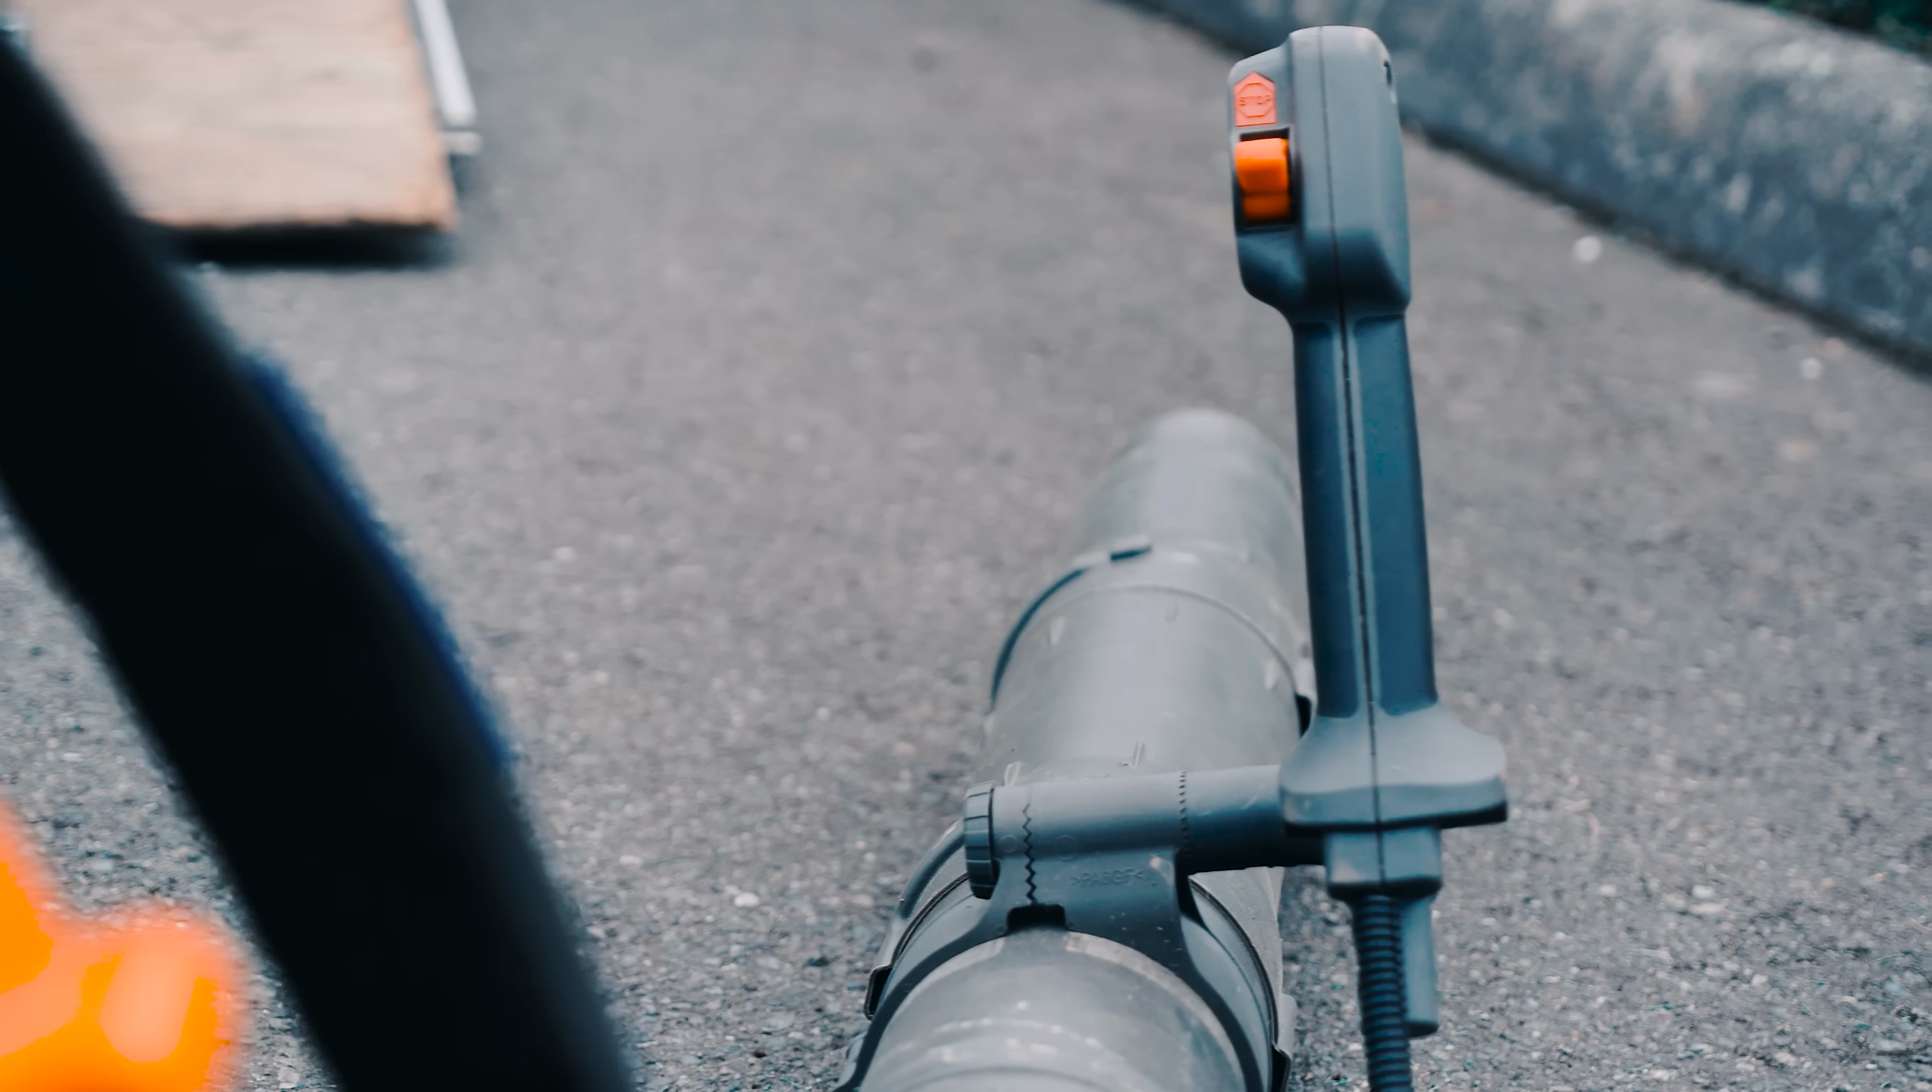But the trigger handle is a little off center from the tubing.